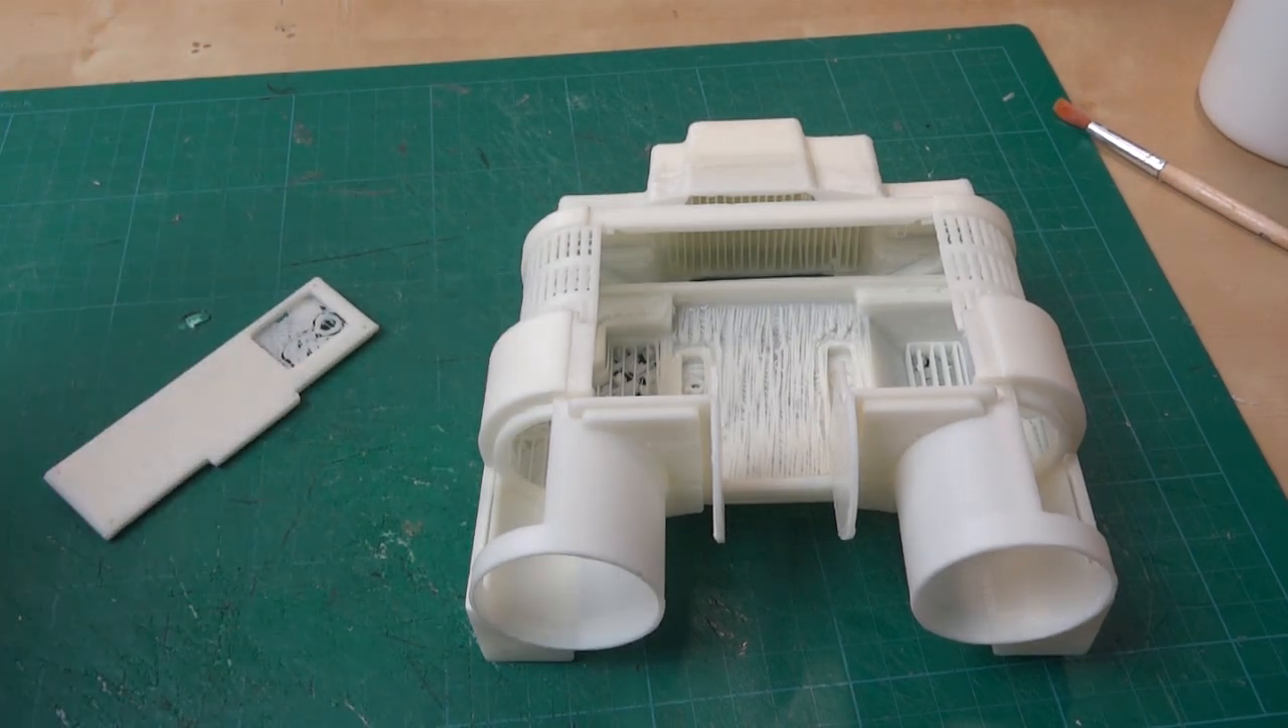Those are all the pieces assembled it's looking quite a lot like Johnny Five's head I've left these top pieces off.